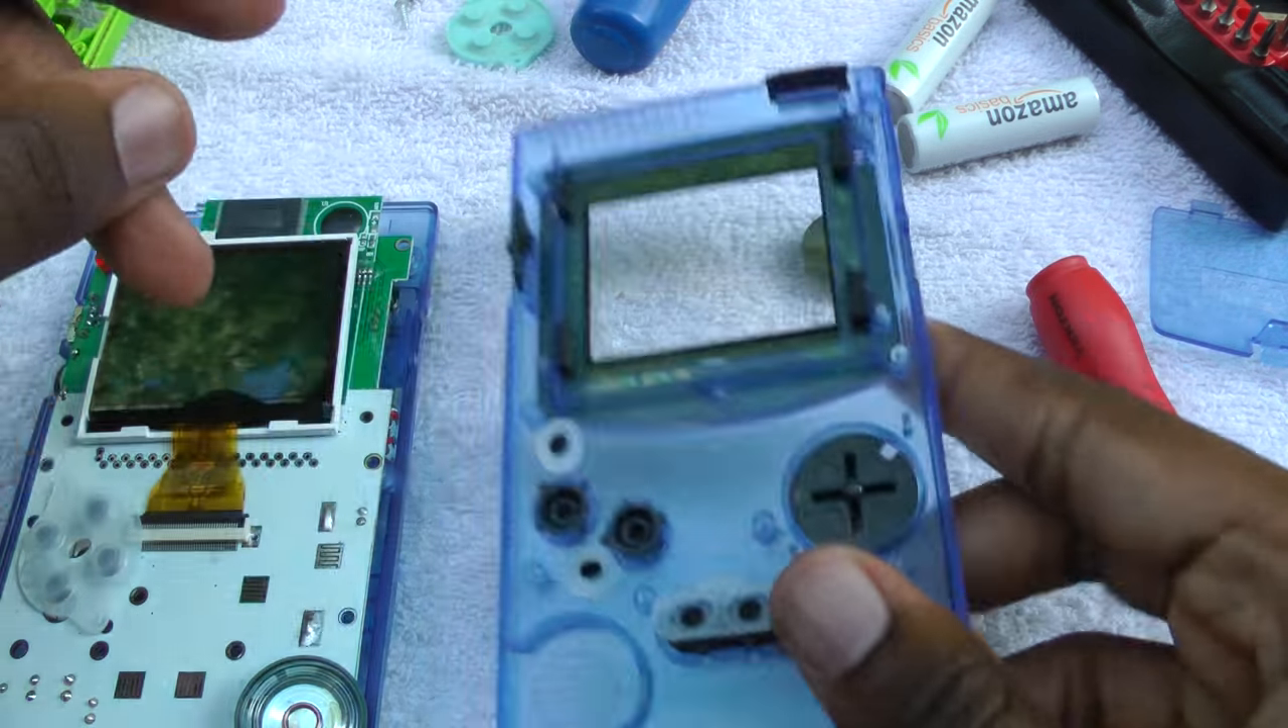And here's where I'm taking out the D-pad and seeing how it just fits in perfectly.